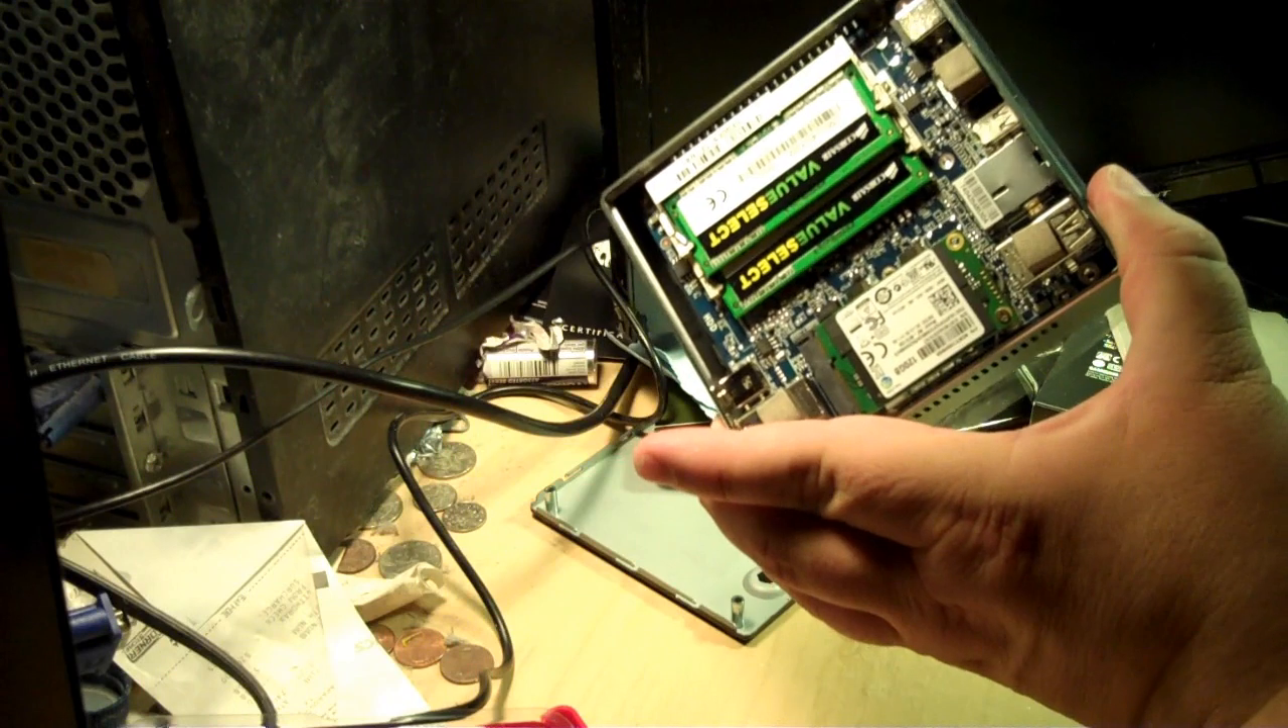All right, so now we have our memory and our storage locked in place.